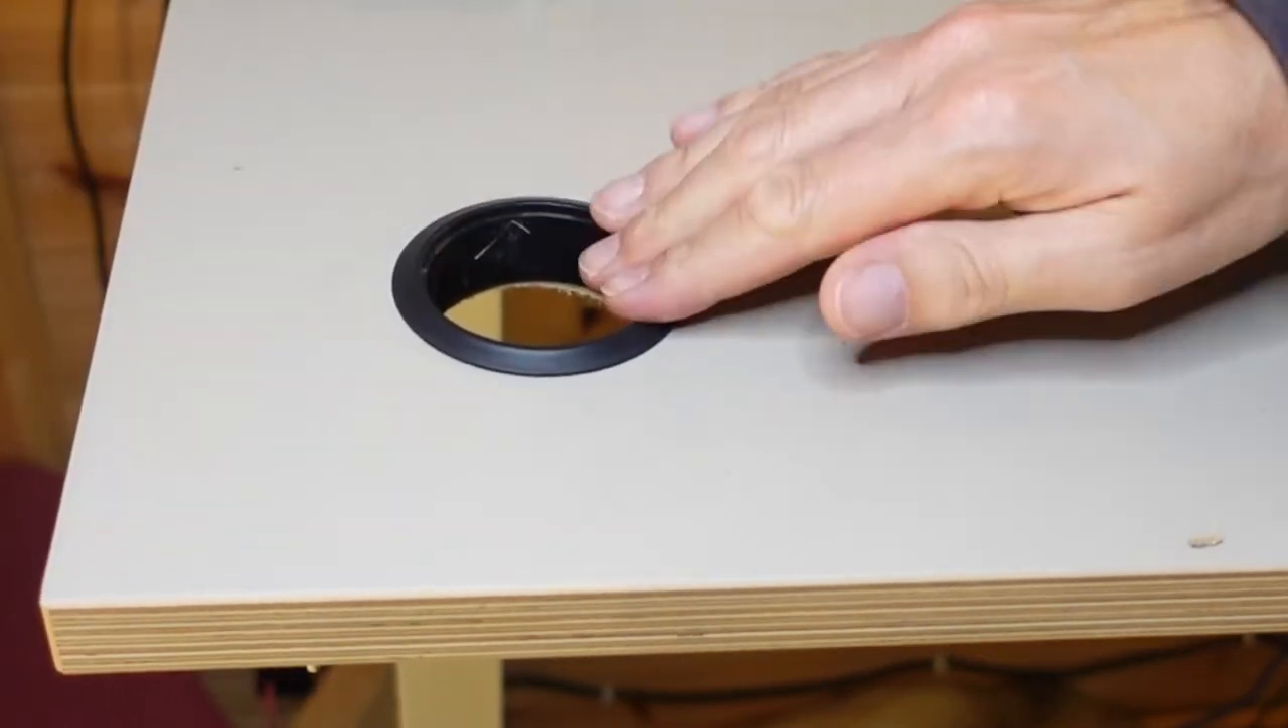So I'll push the holder in. Whoa! It's a perfect fit.